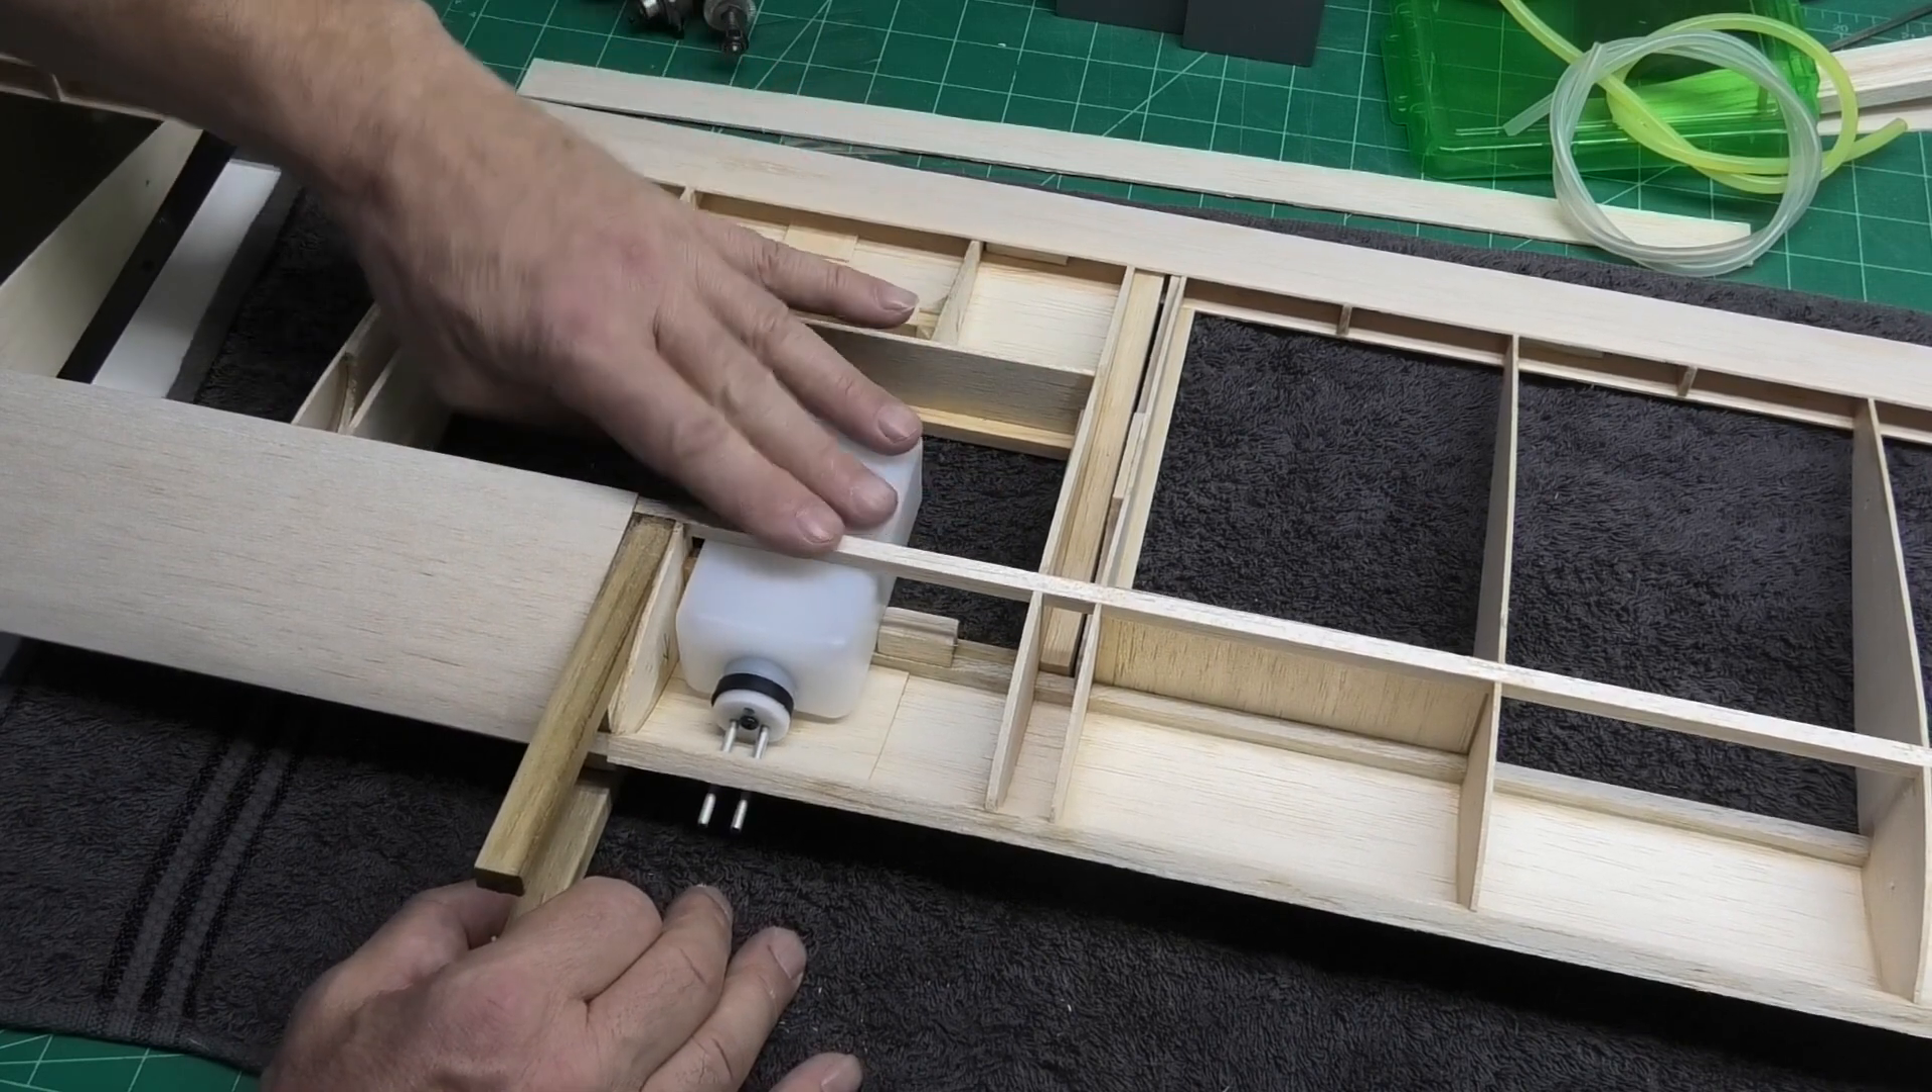So I've got my fuel tank here nicely slotted in between these spars.